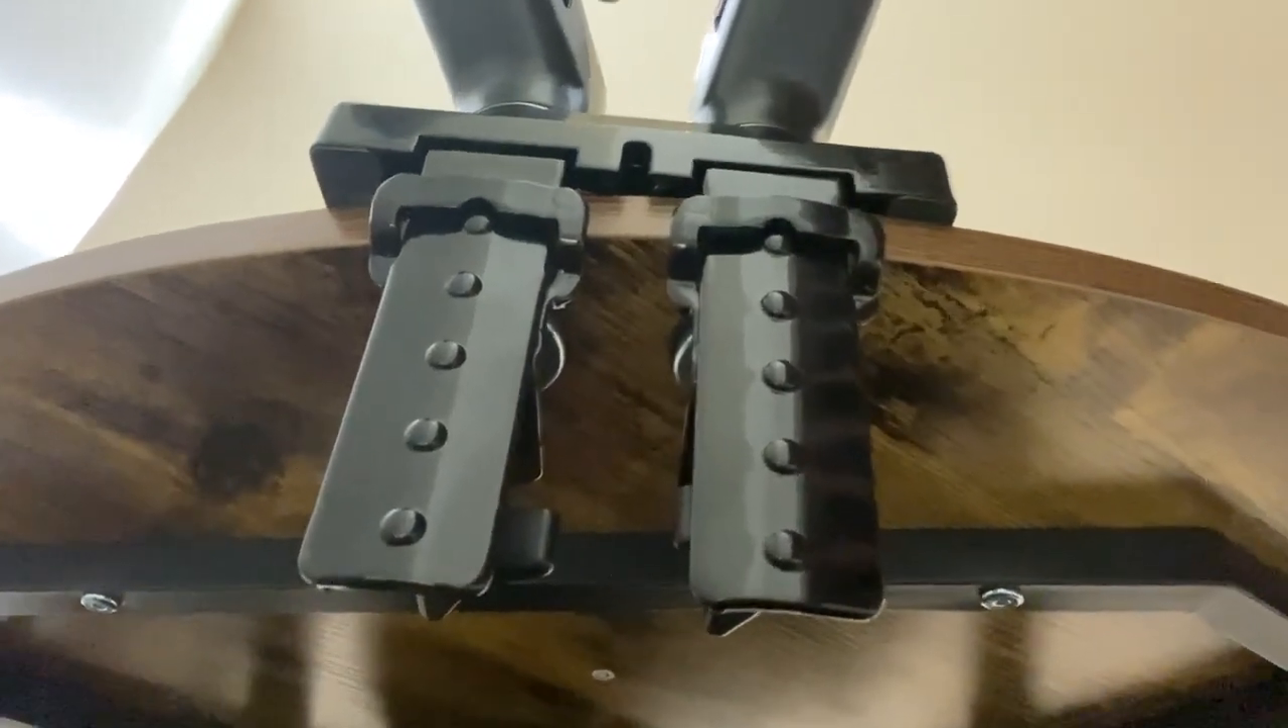So here you can see that I have the dual monitor mount installed.